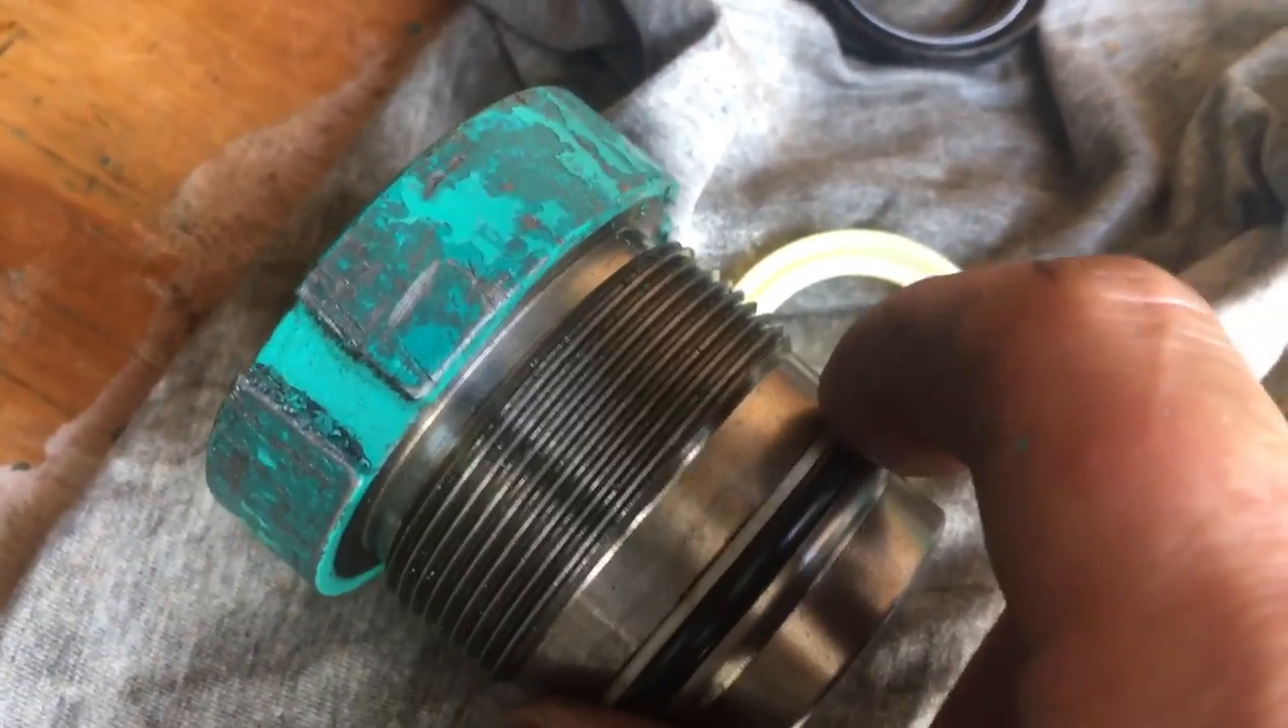I haven't taken this o-ring off yet.